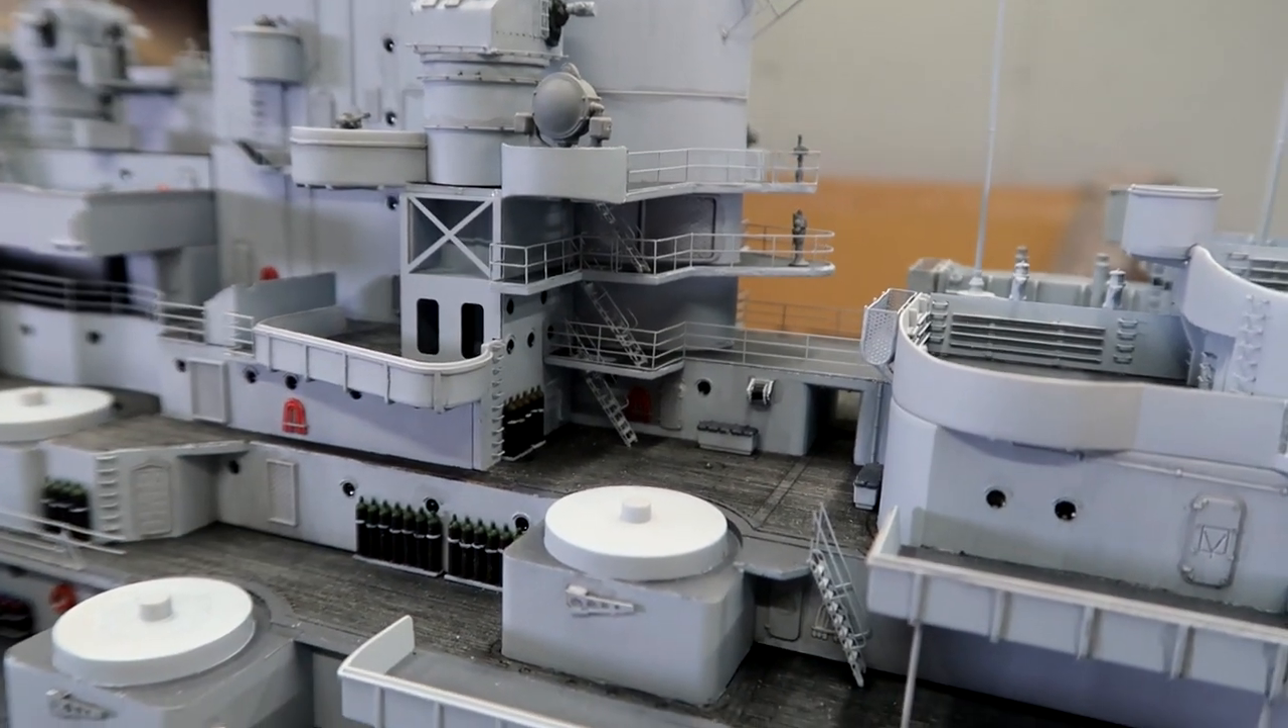We've got our ladders in place there stairs and railing and everything.